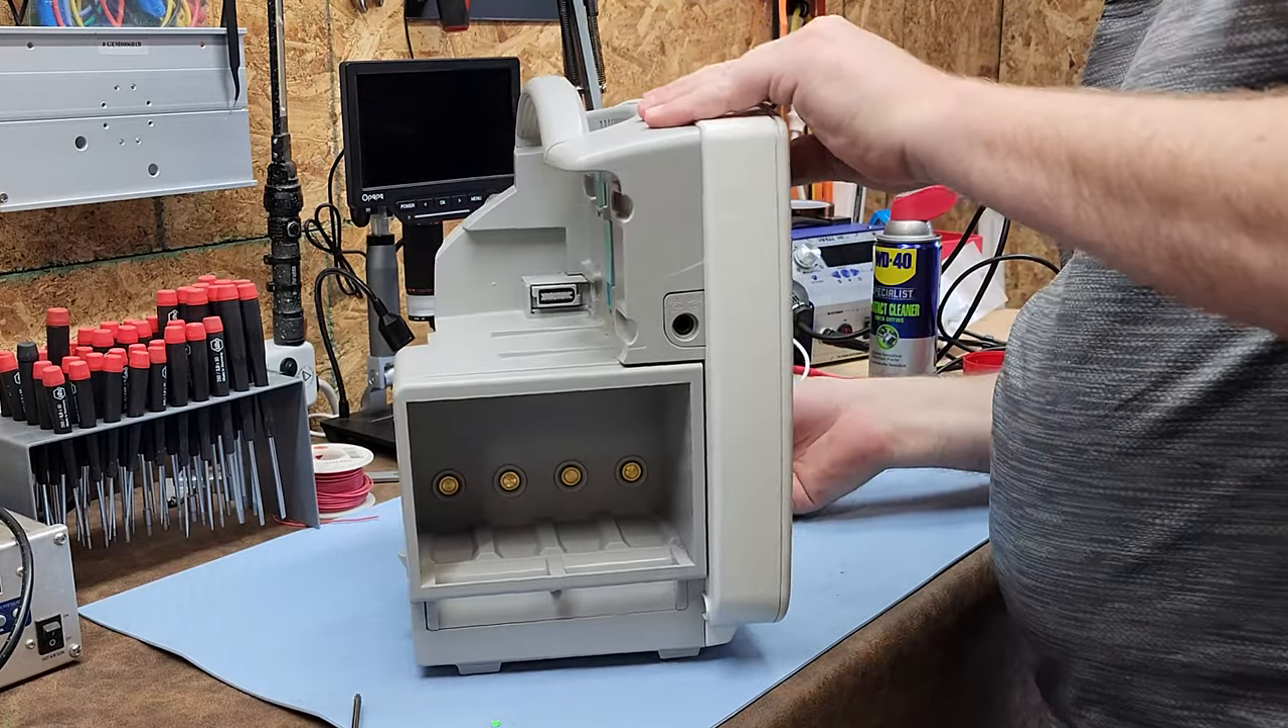All right so the batteries are out of this guy already.